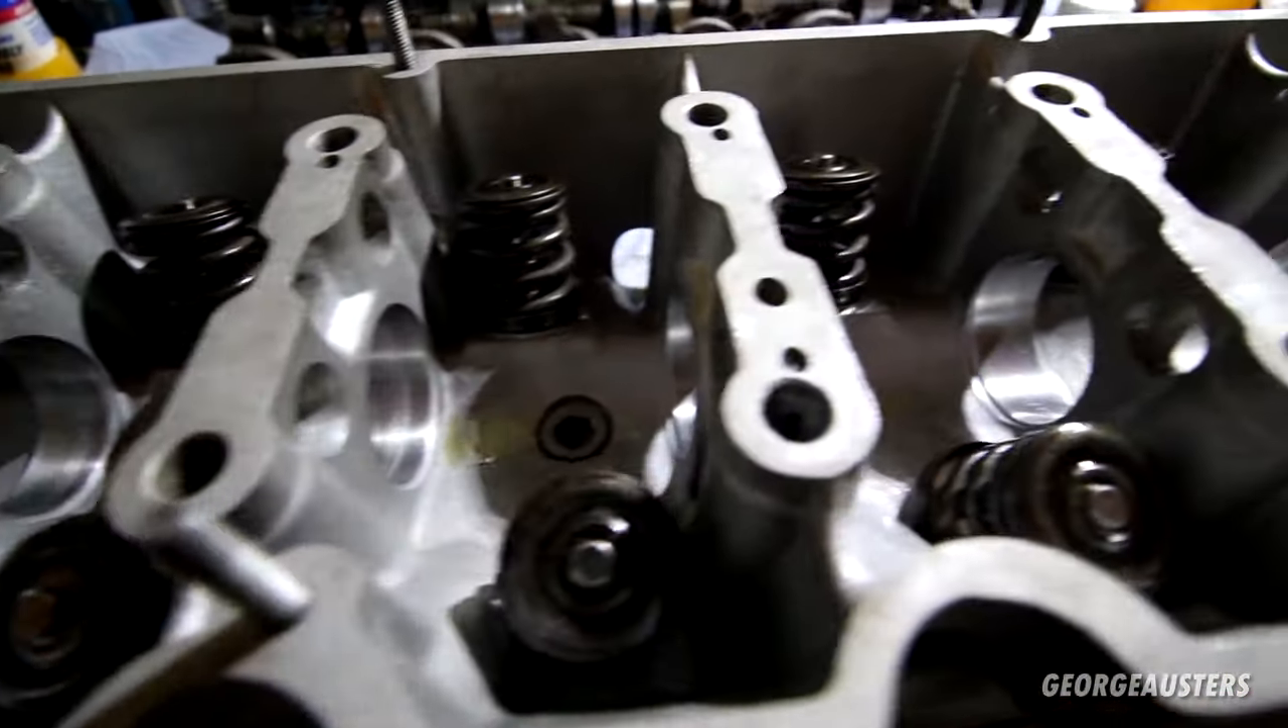Now then that is all of the valve springs now in position and to be honest wasn't that painful once you get in a routine.